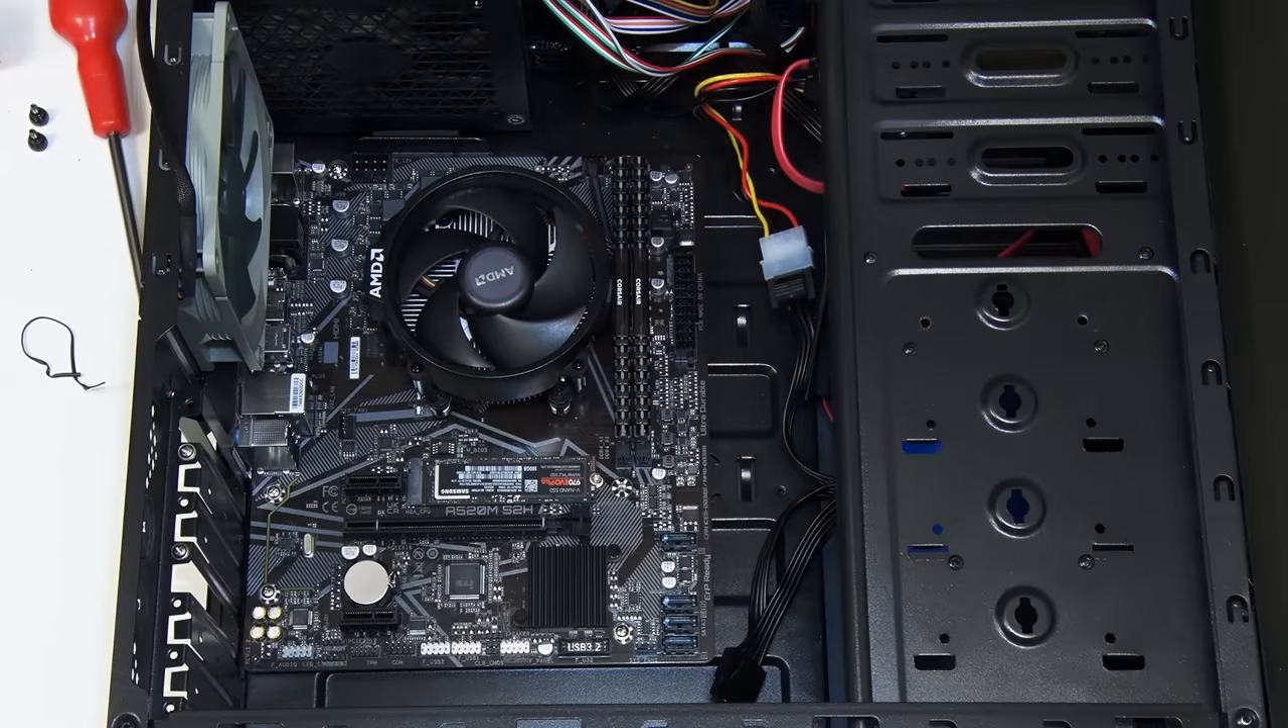The motherboard is now firmly, securely and happily mounted in the case.